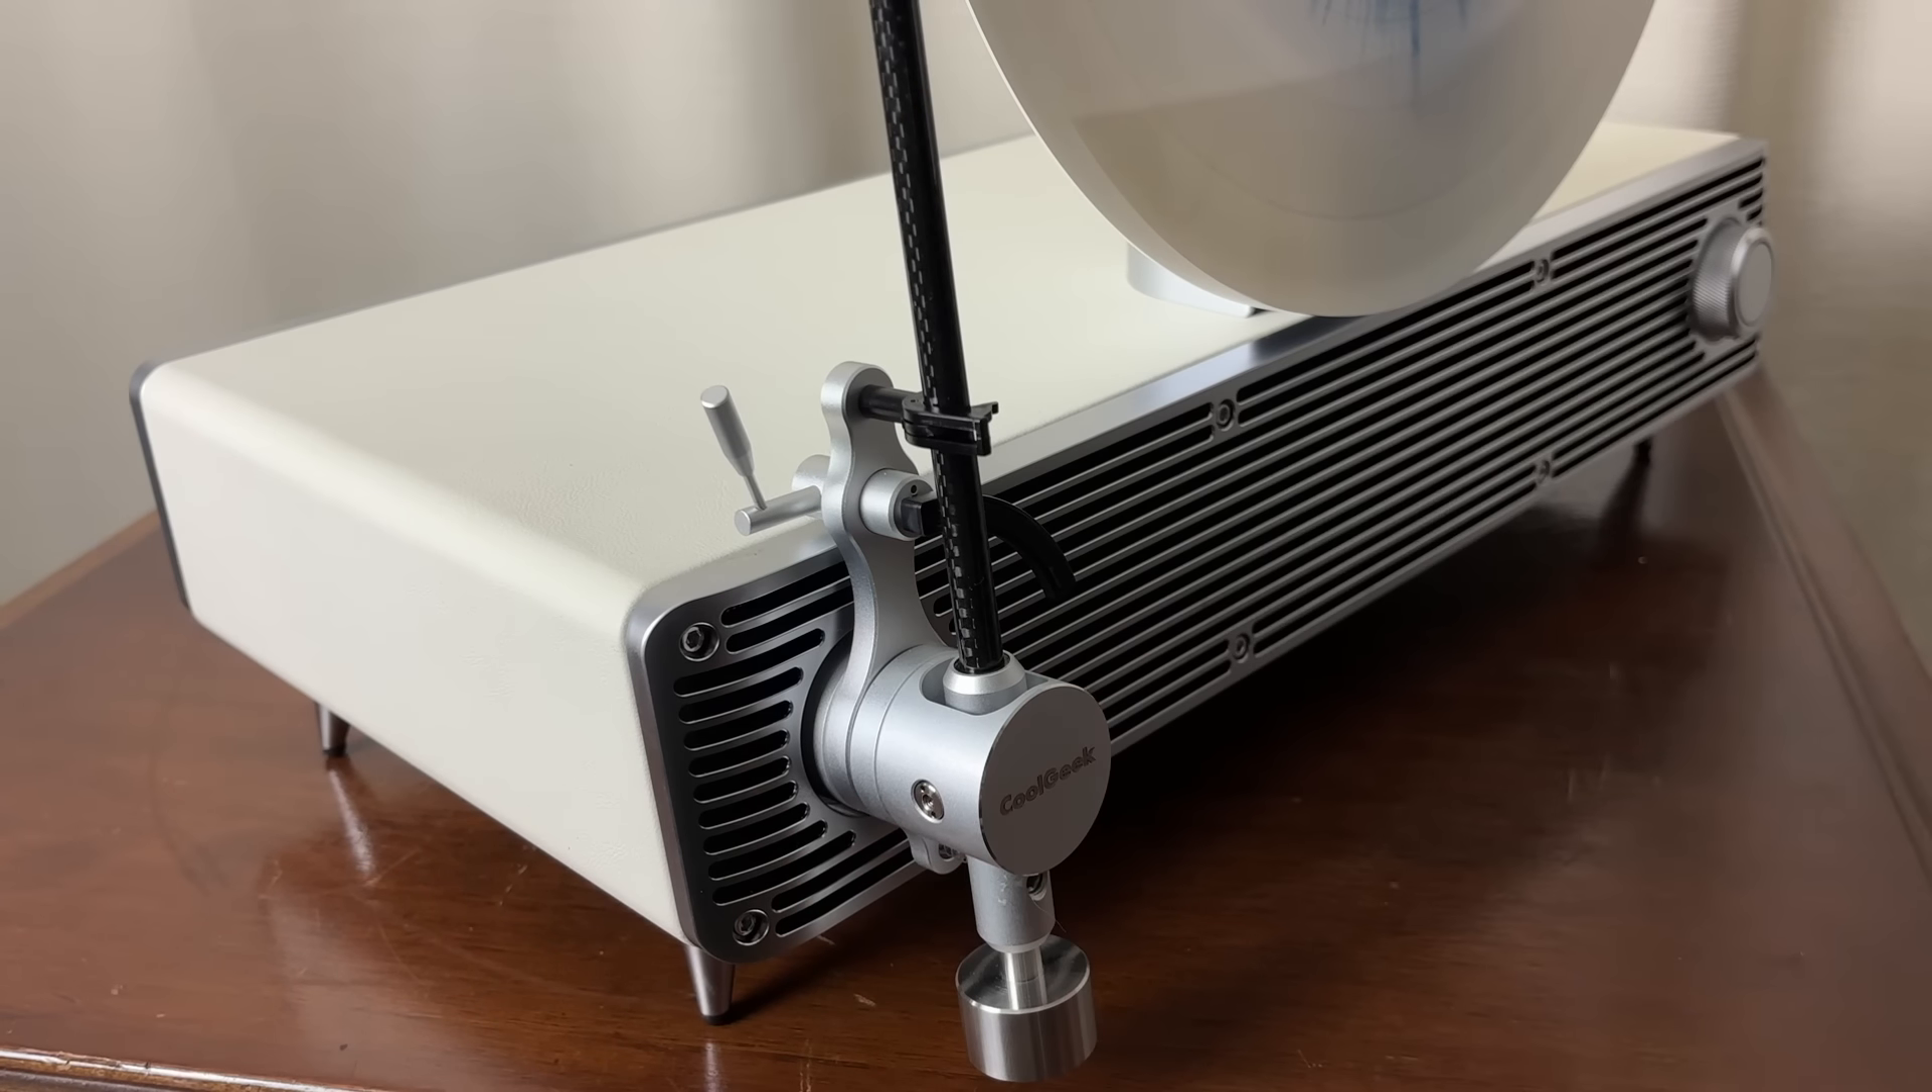And our counterweight is in place, along with the turntable.